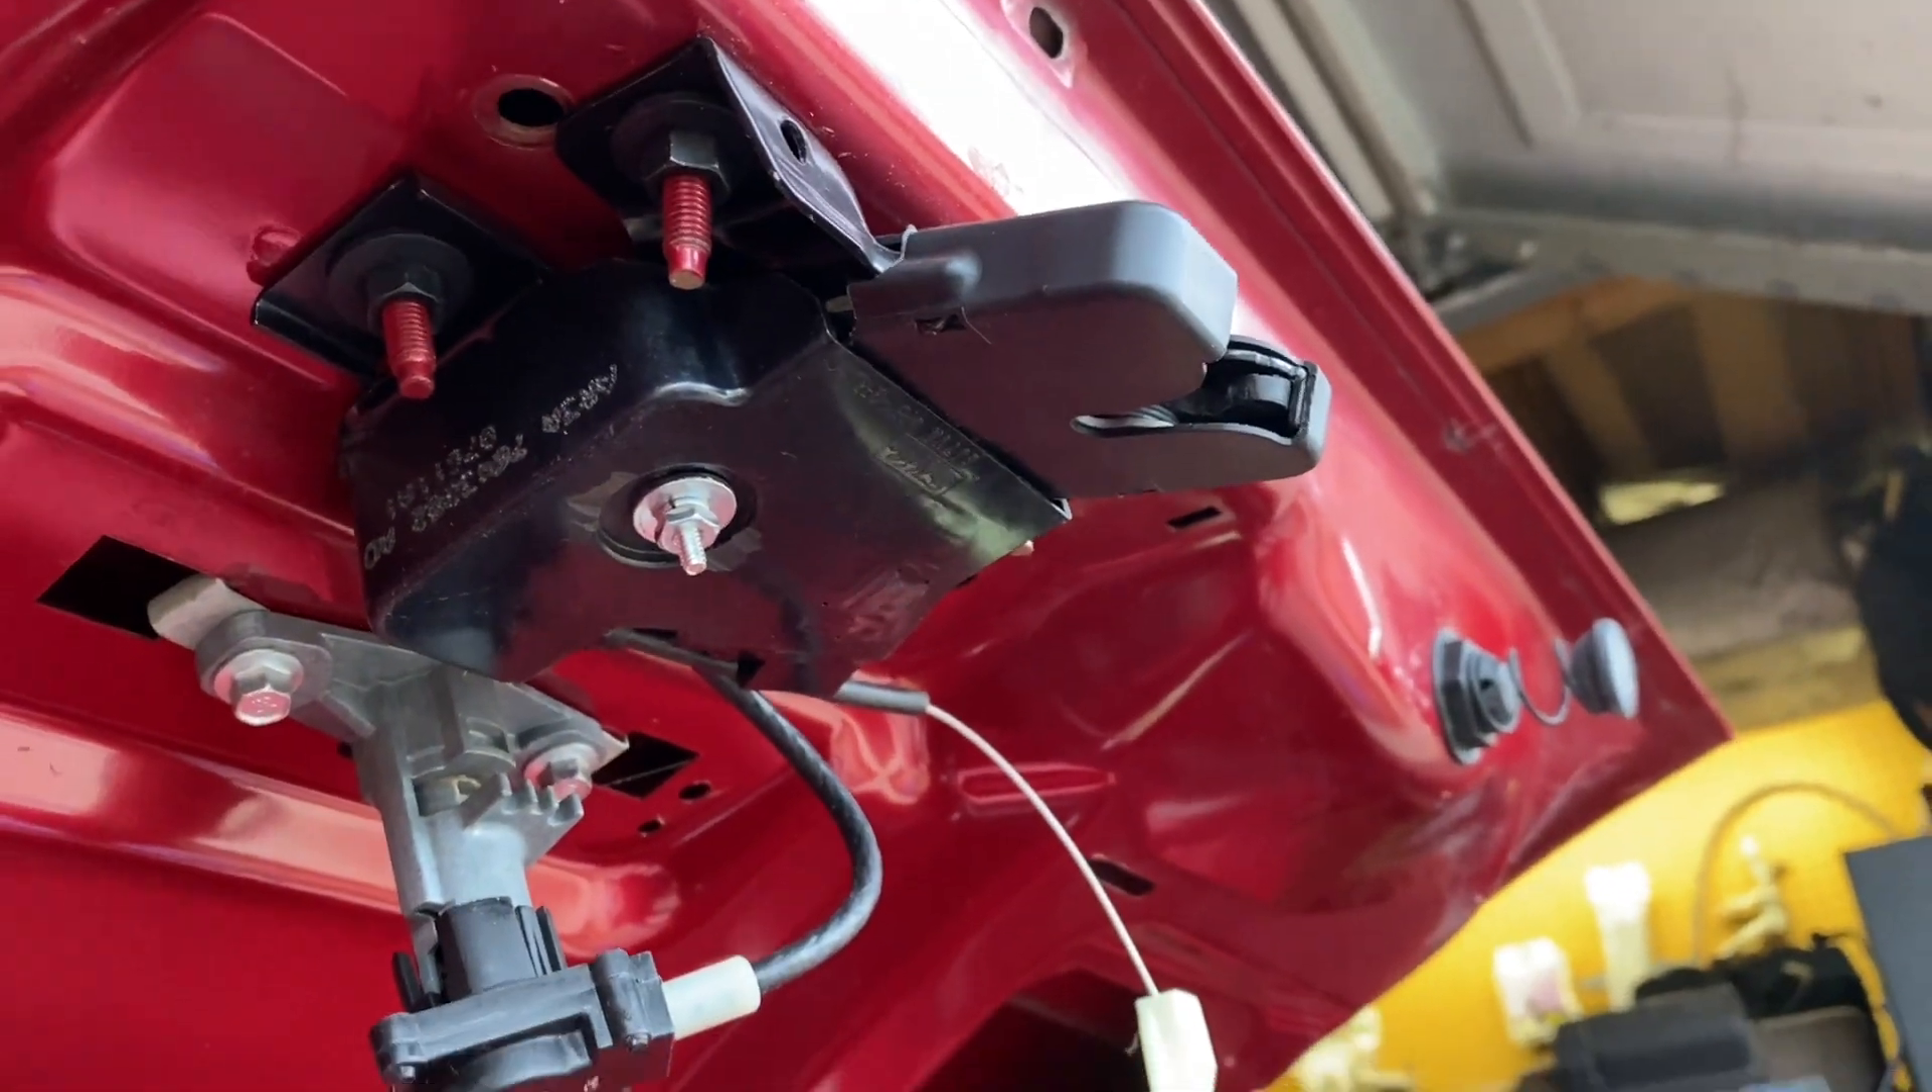So there it is mounted. I've got the bracket mounted back in the original location.